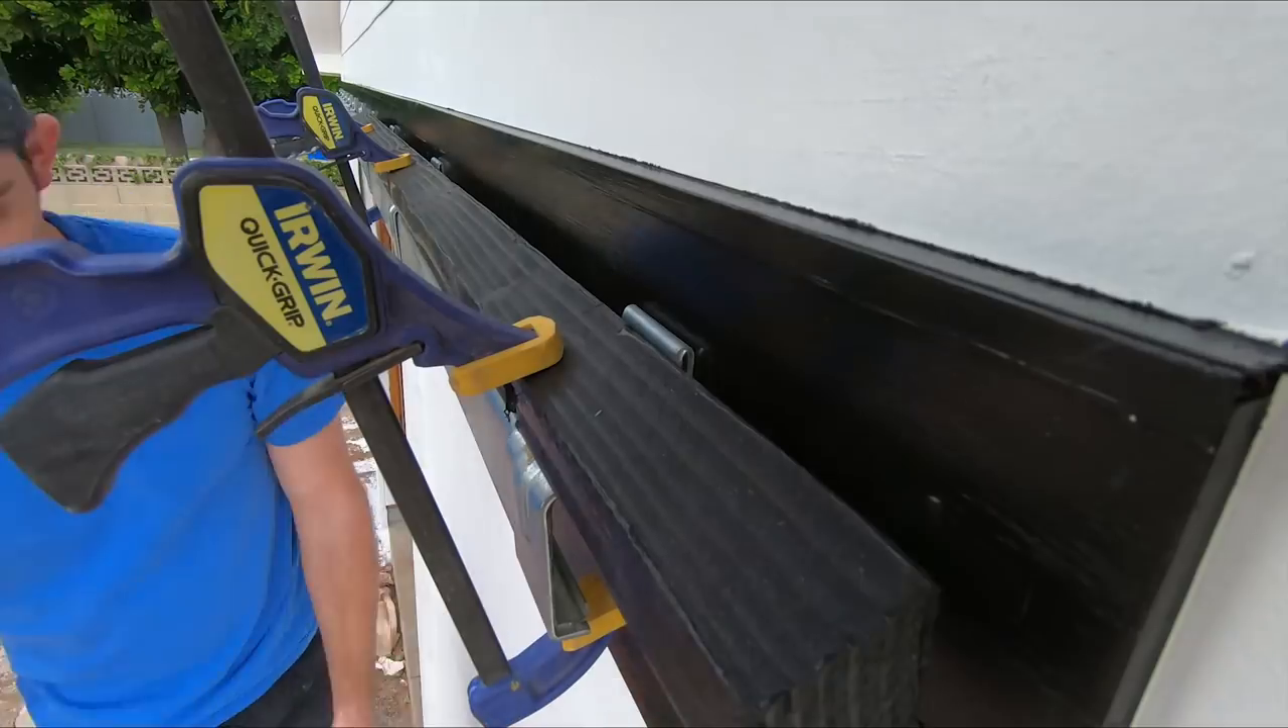I brought the wood up and shifted it to the right place. Then I clamped it down at every bracket, every place where there was construction adhesive.